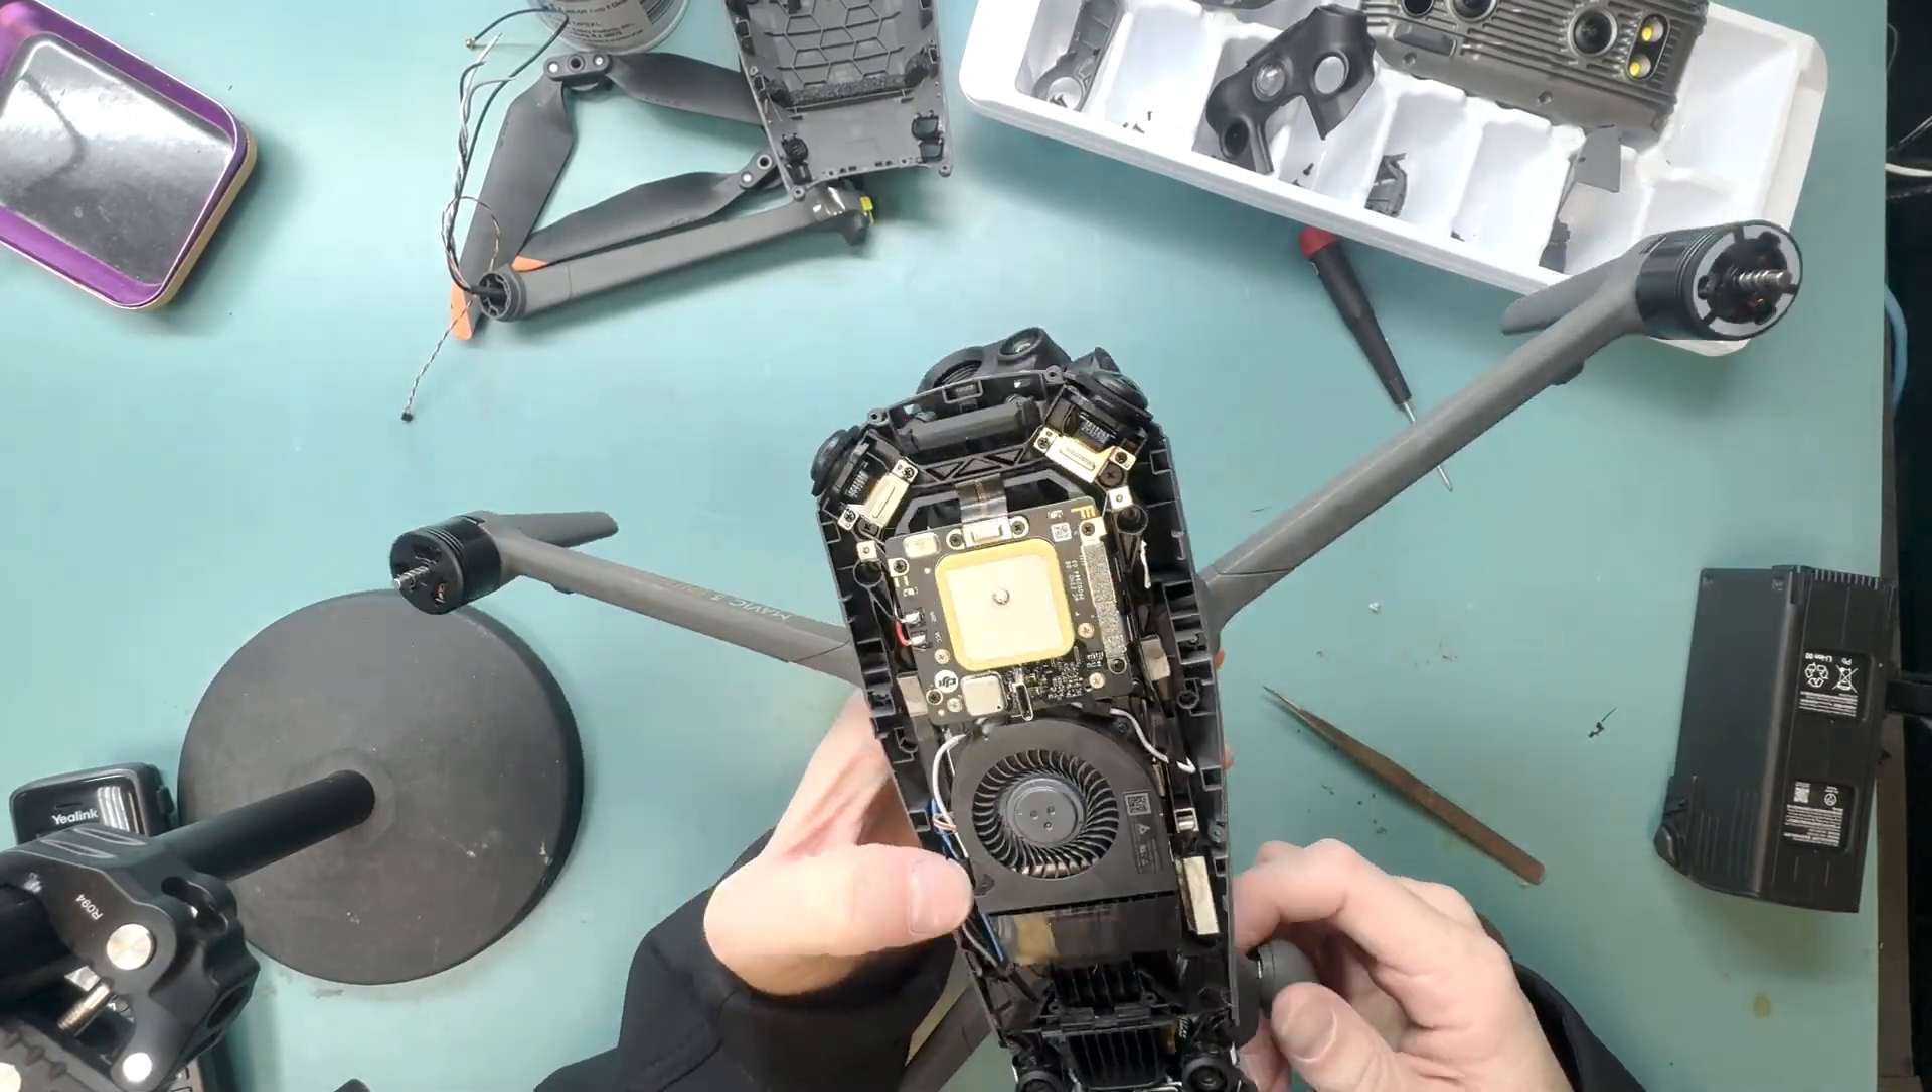Perfect! We got the outer shell off.